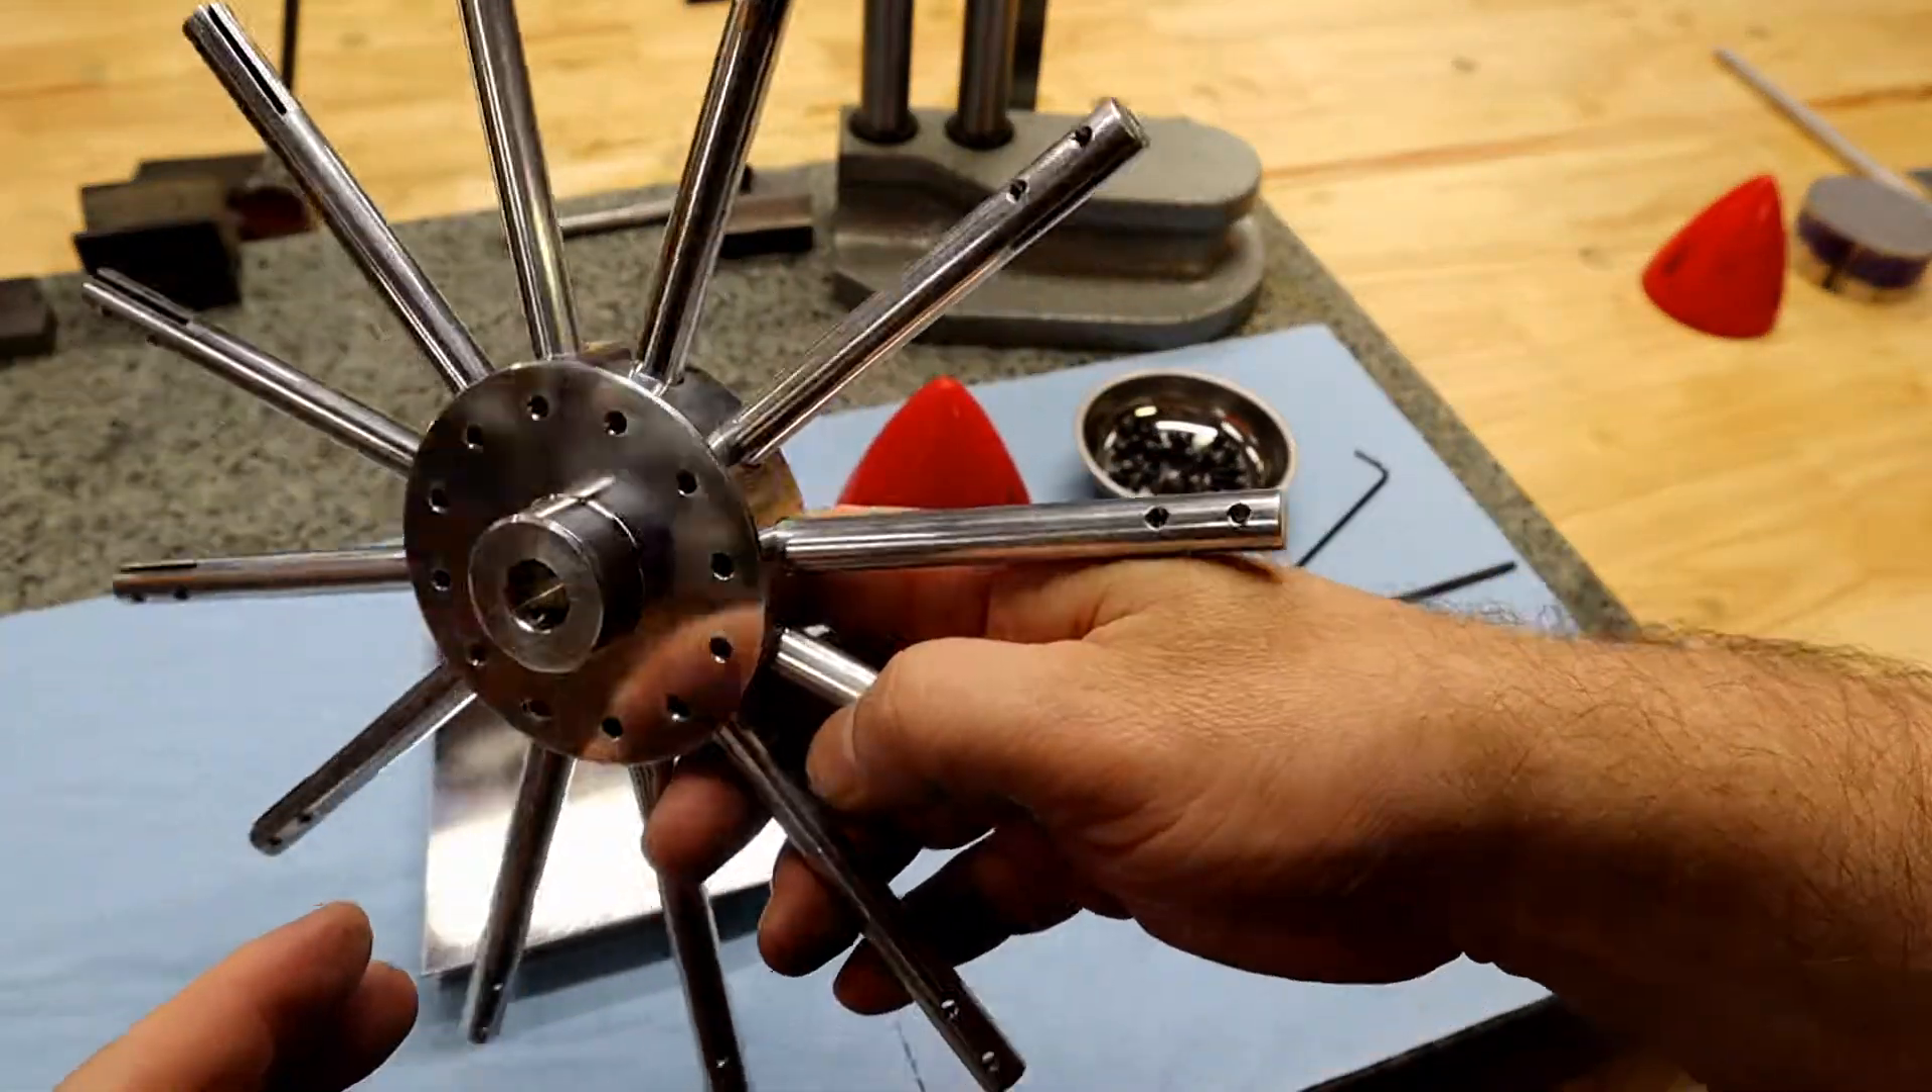I've gone ahead and installed all twelve rods into the hub.